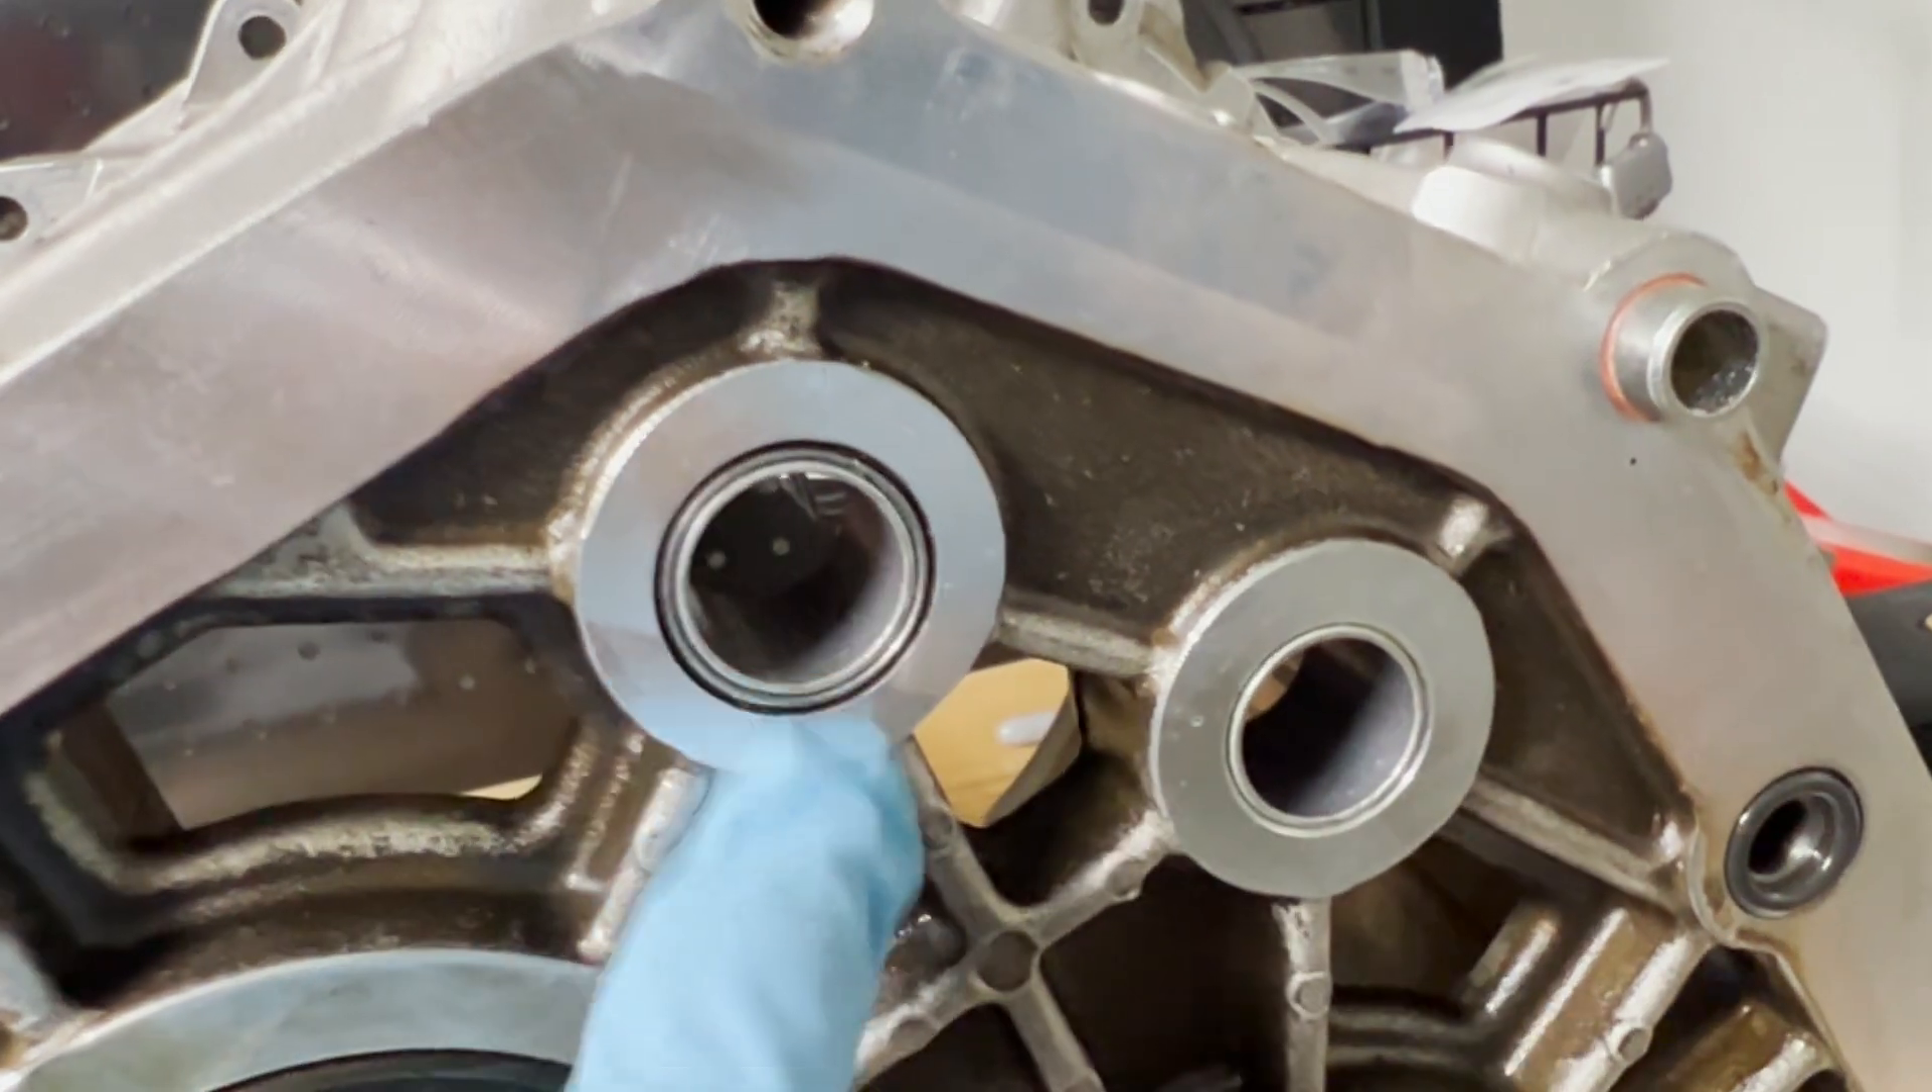And here we see the first set of bushings have been installed for this transmission case.